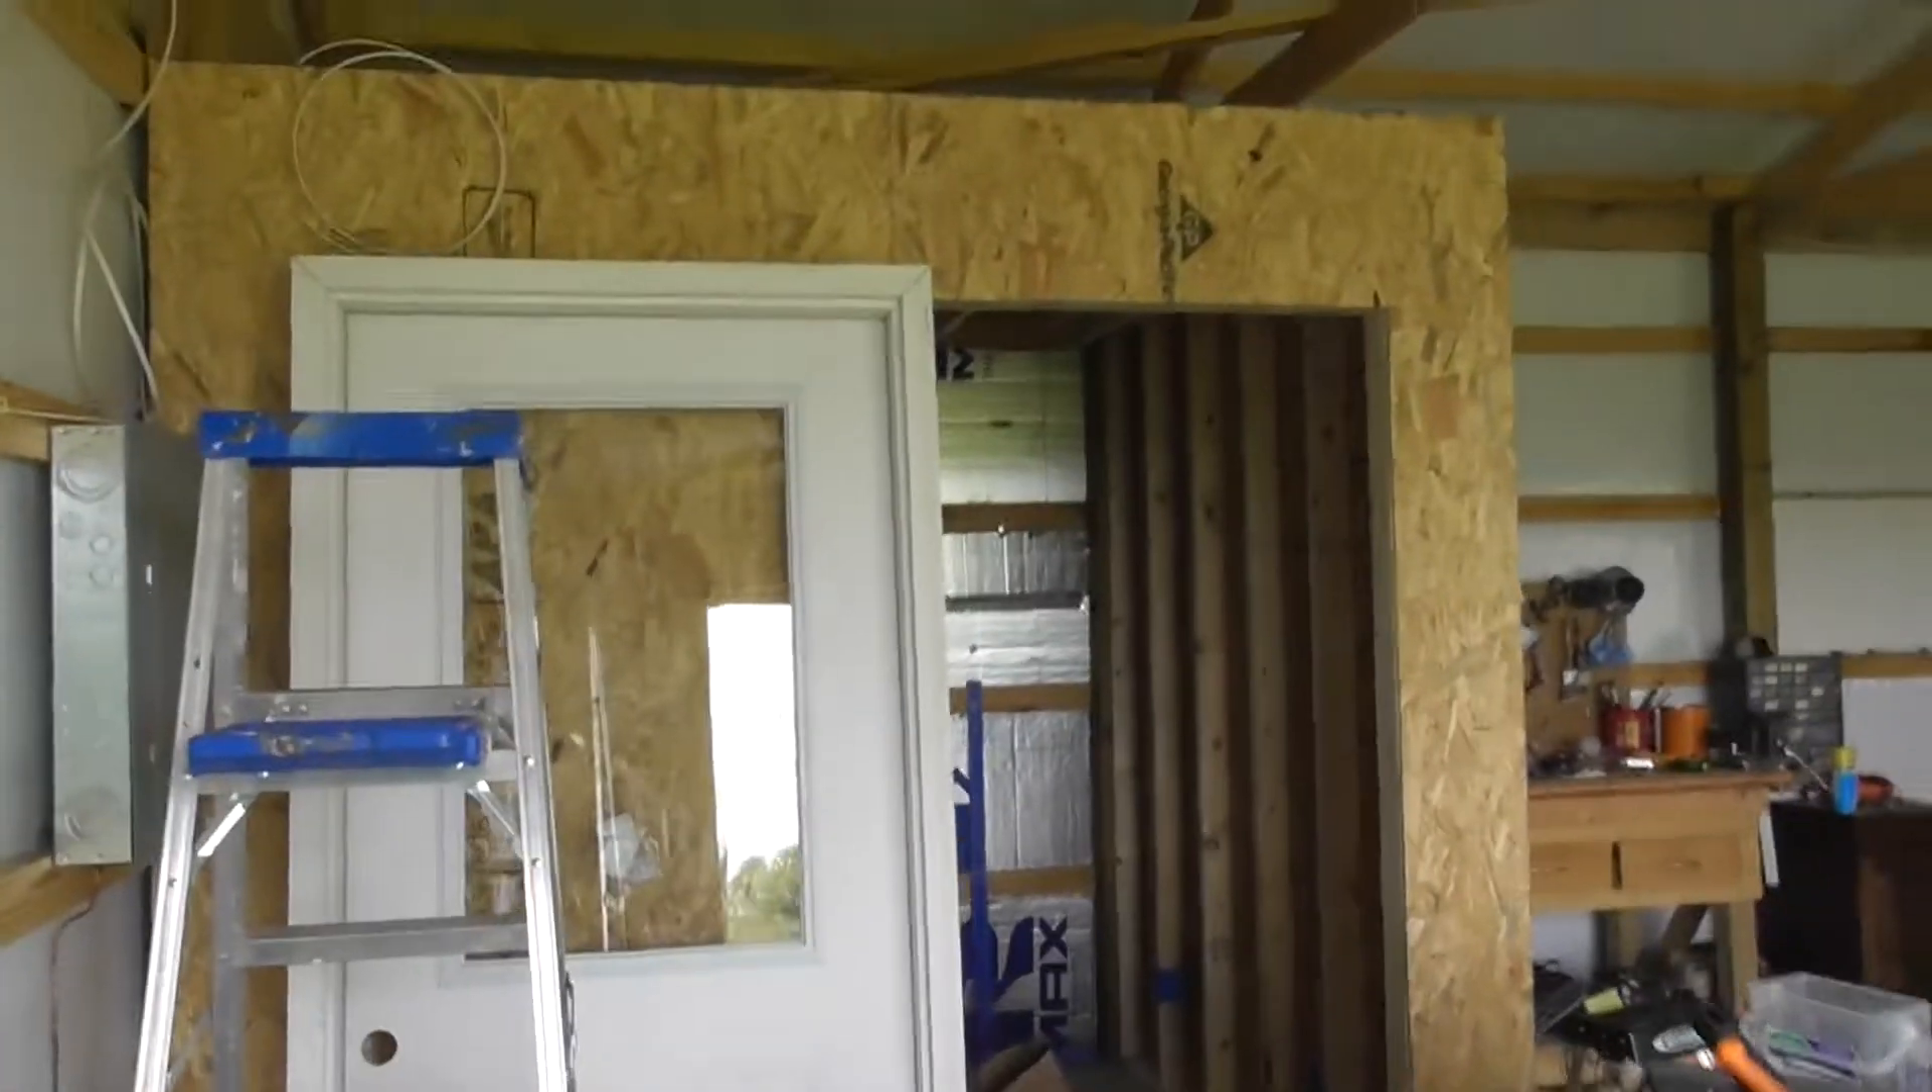I haven't hung the door yet because I still need to get in and out of here unencumbered.